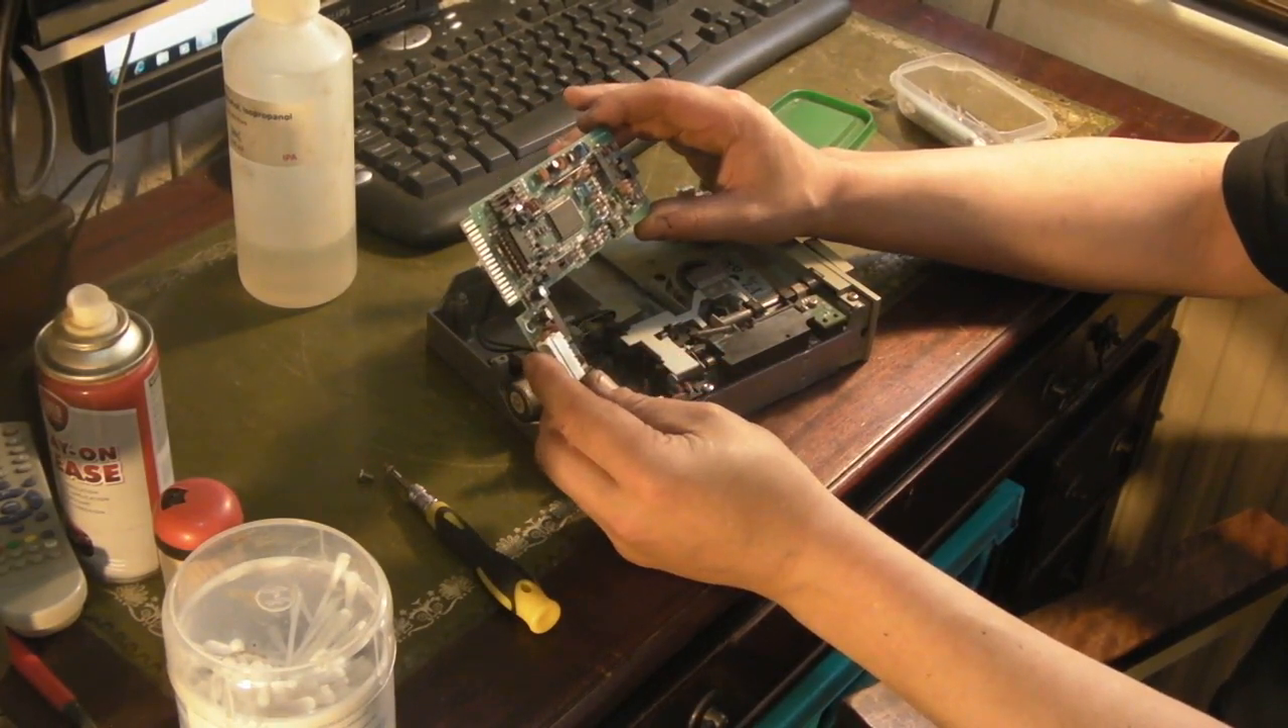Okay we've got the main board out.